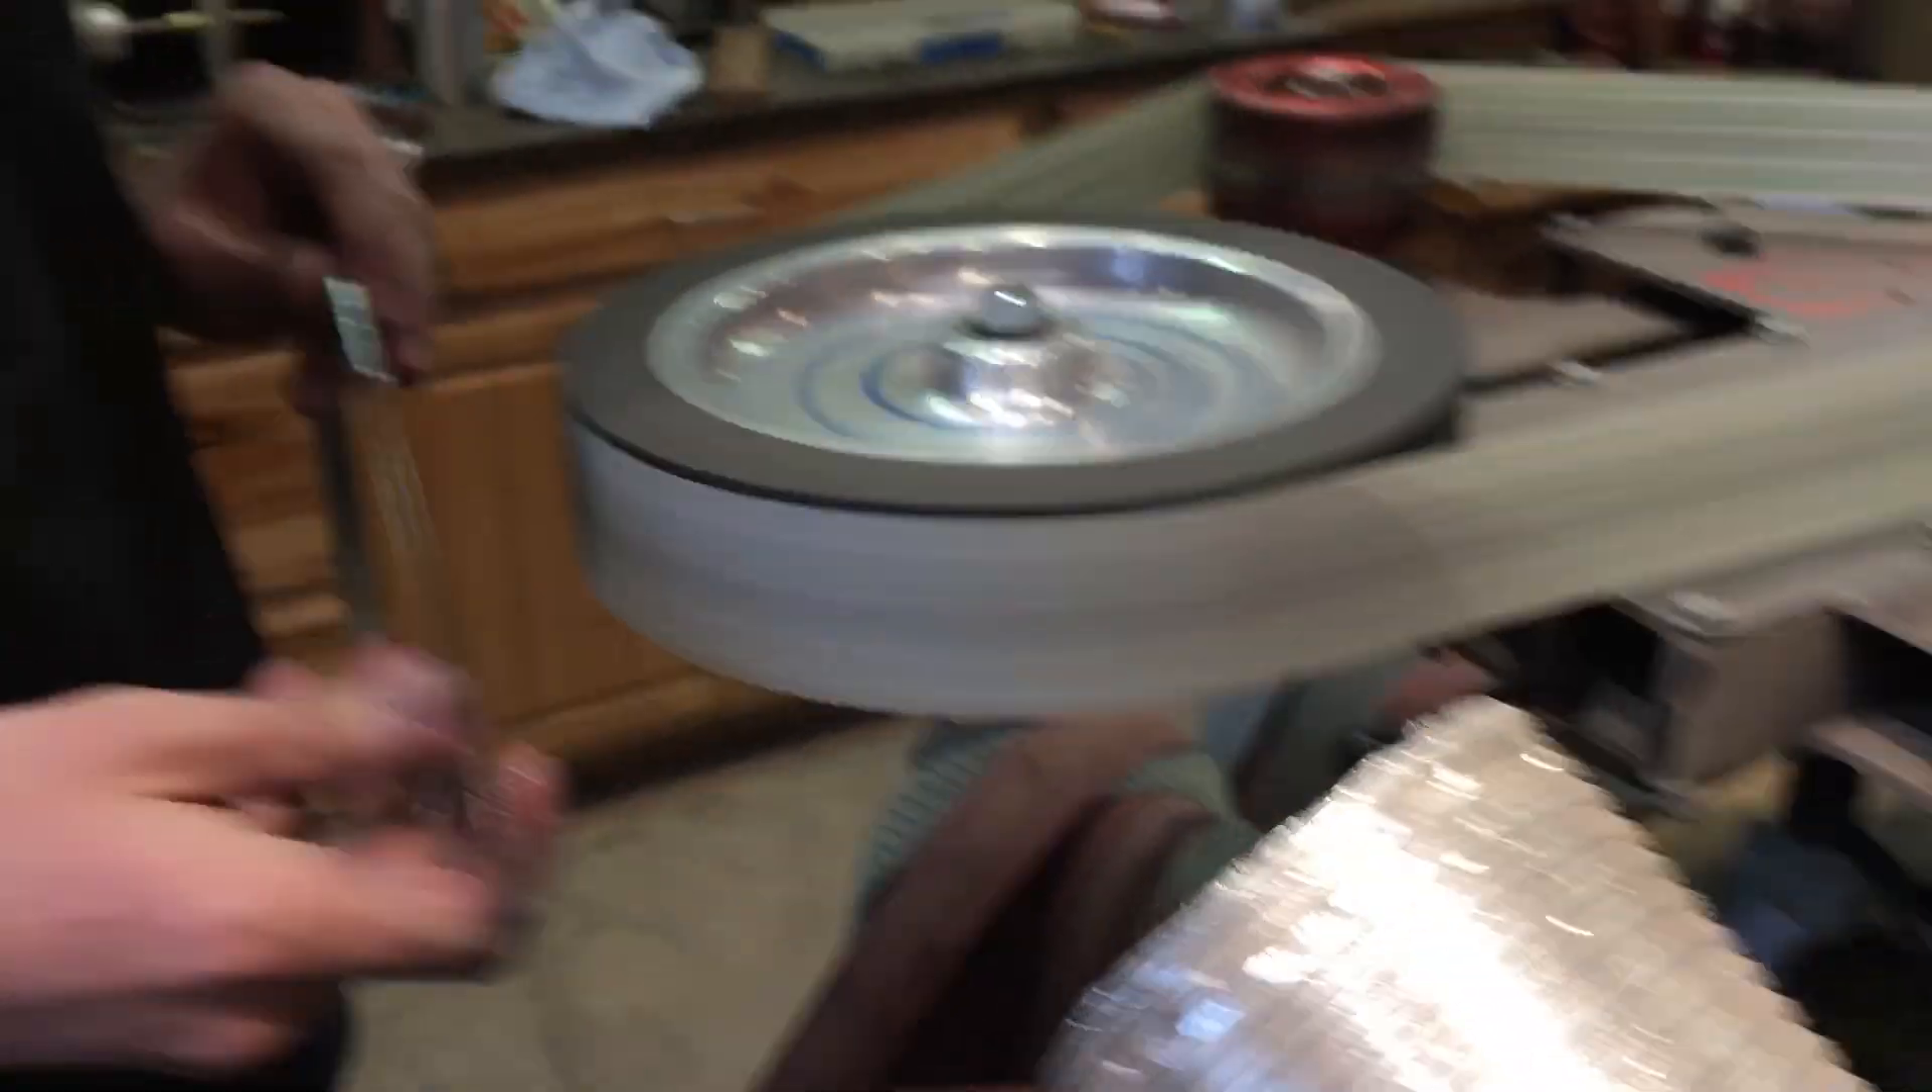Once again, the grinder configuration has been changed and we have gone to a wheel.